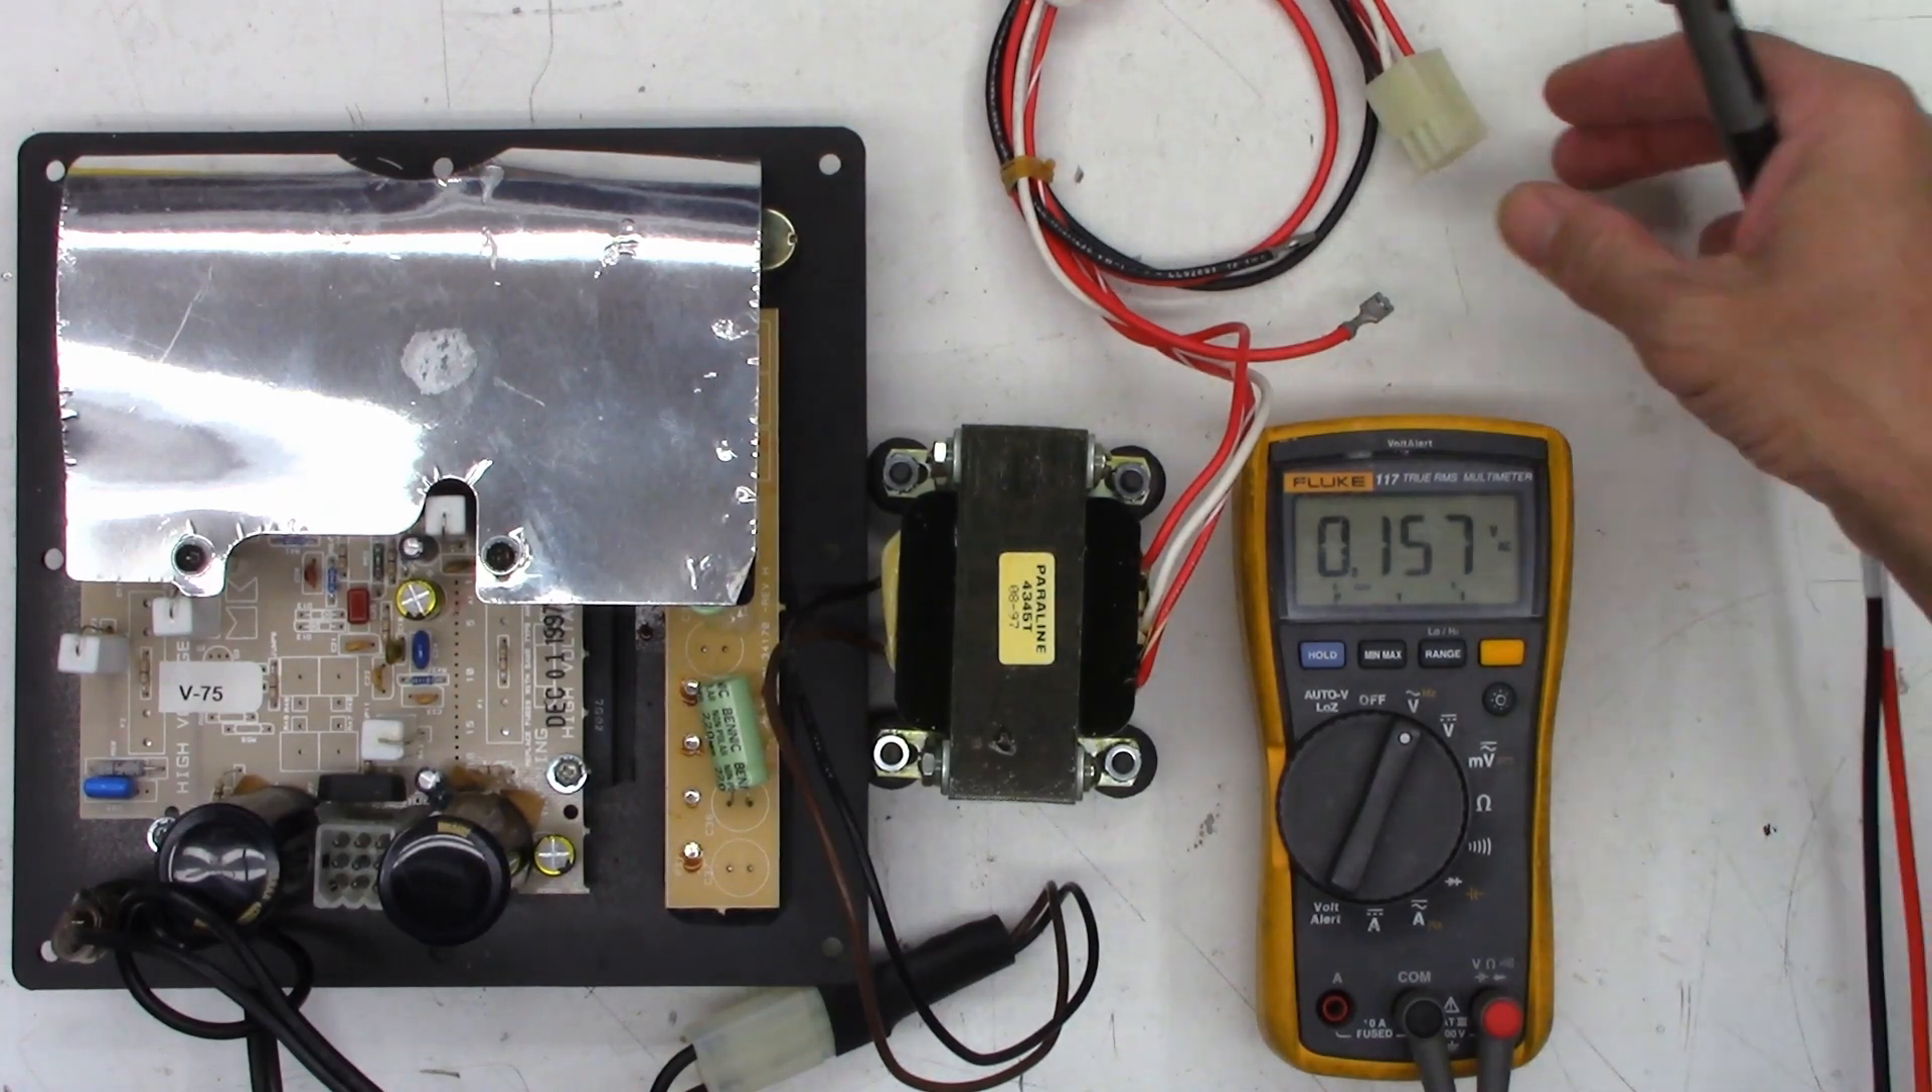I've got the transformer set up here. I don't have it connected to the main board yet.